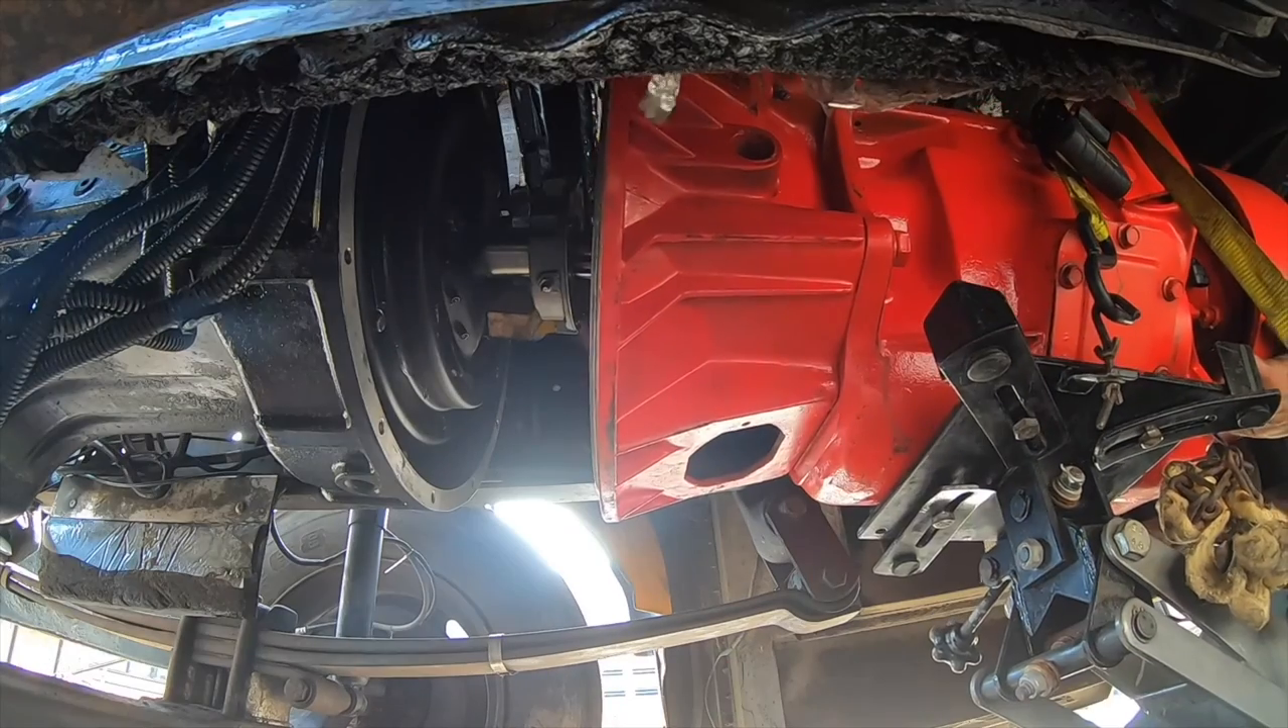You can see here, we're starting to stab the transmission.